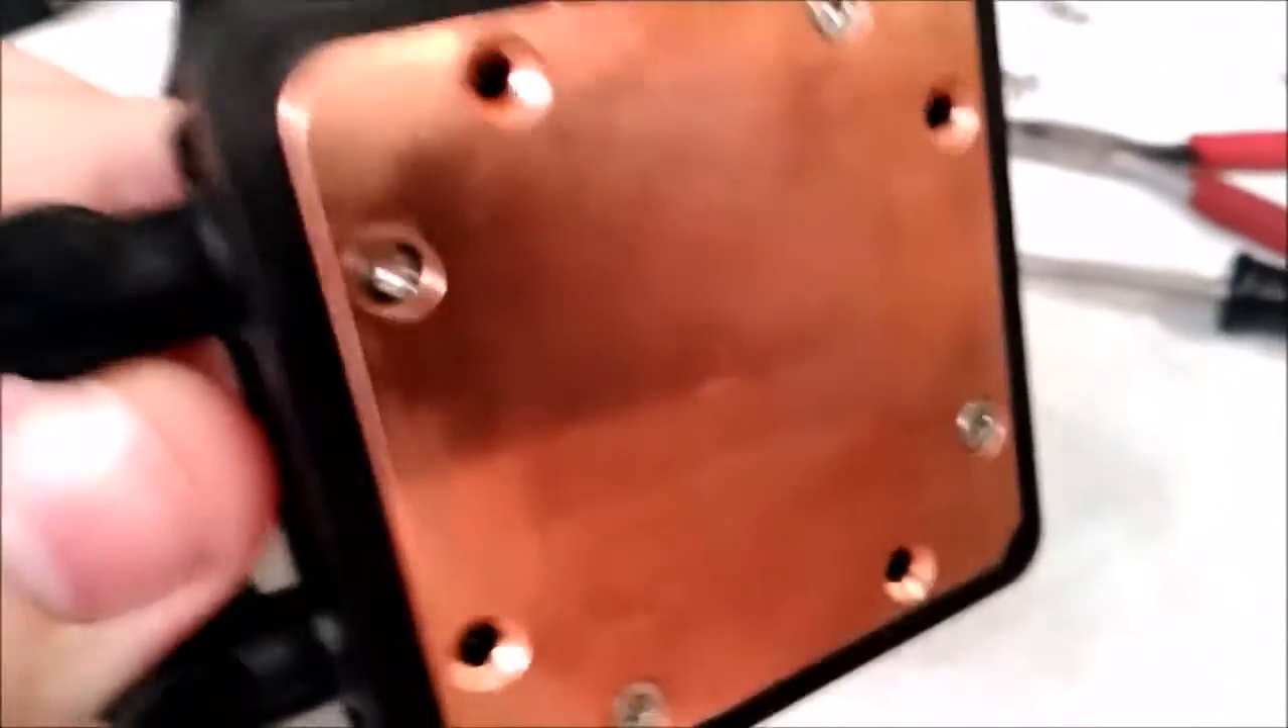So at this point I've gotten four of the screws back in.